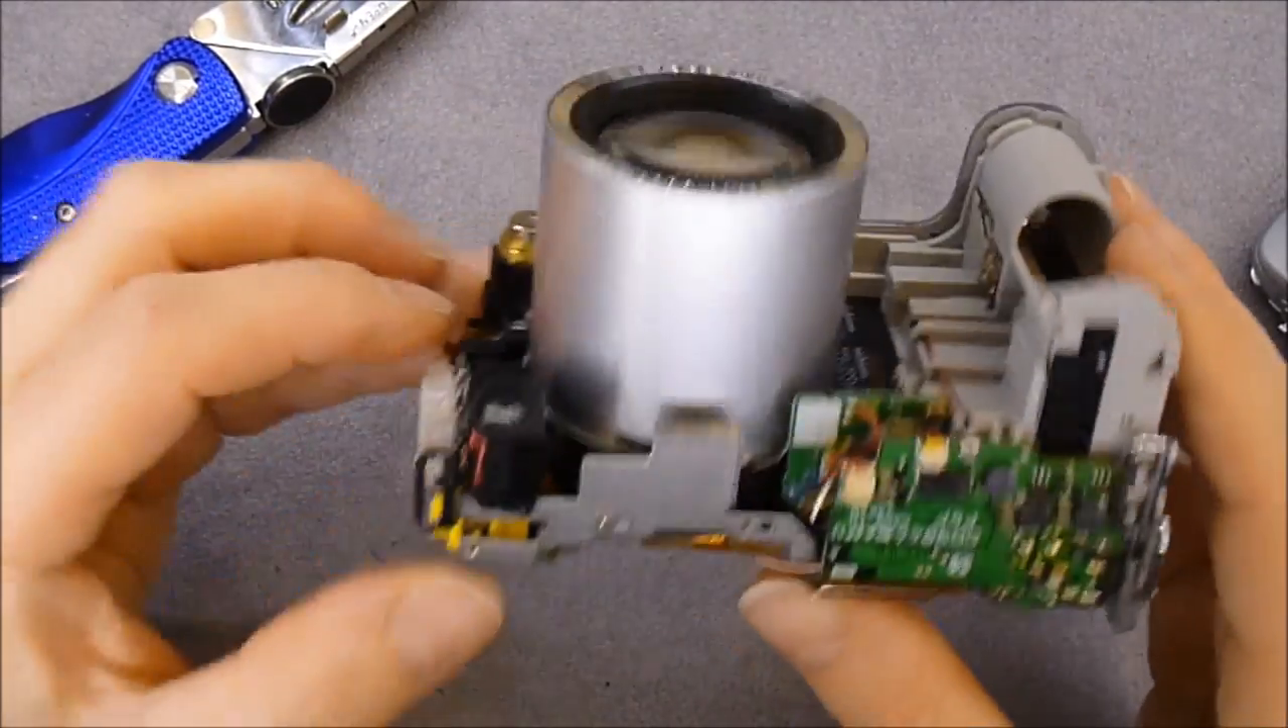And, here is the camera almost naked.